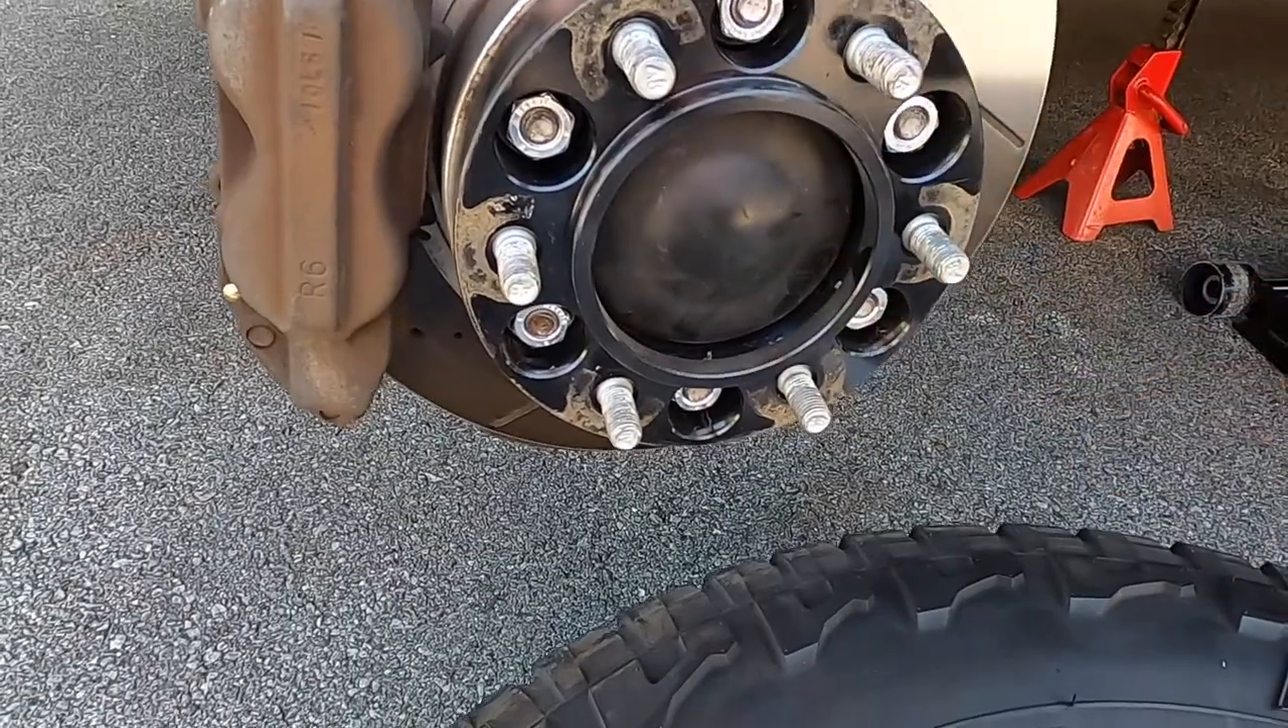So we got the wheel off.